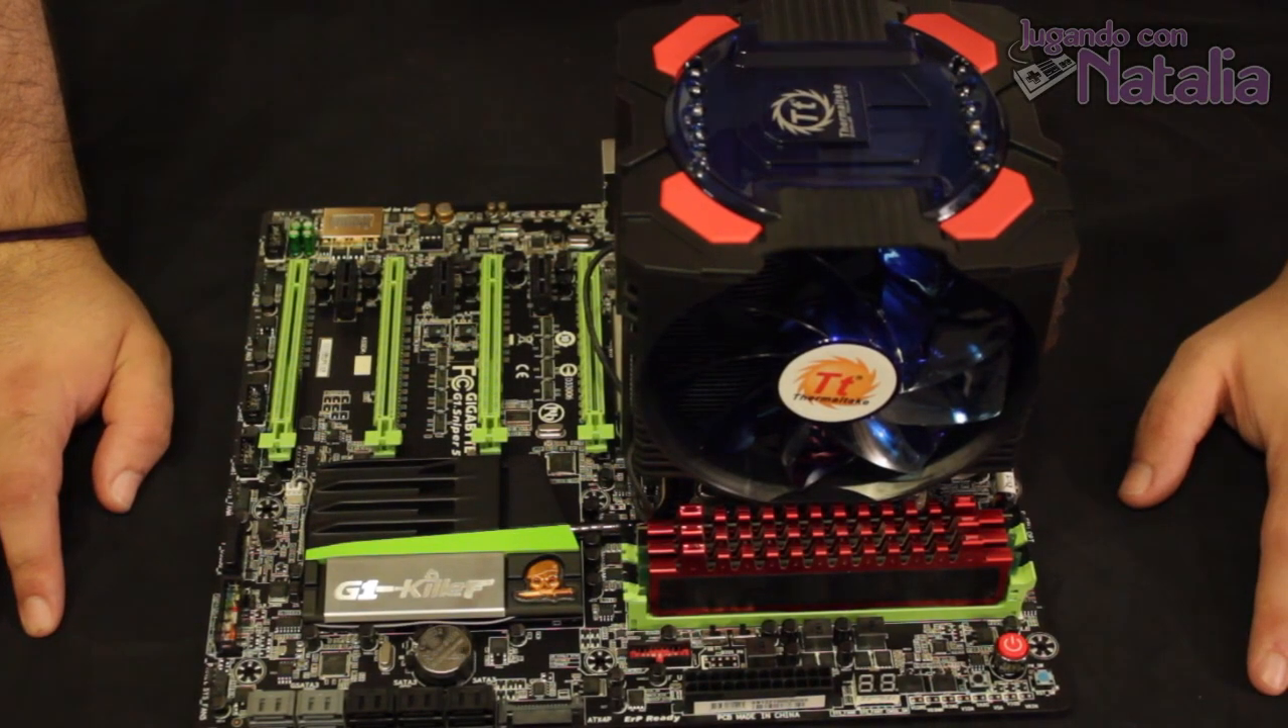Bueno, con esto queda el mother ya casi completo. Tenemos las memorias conectadas.